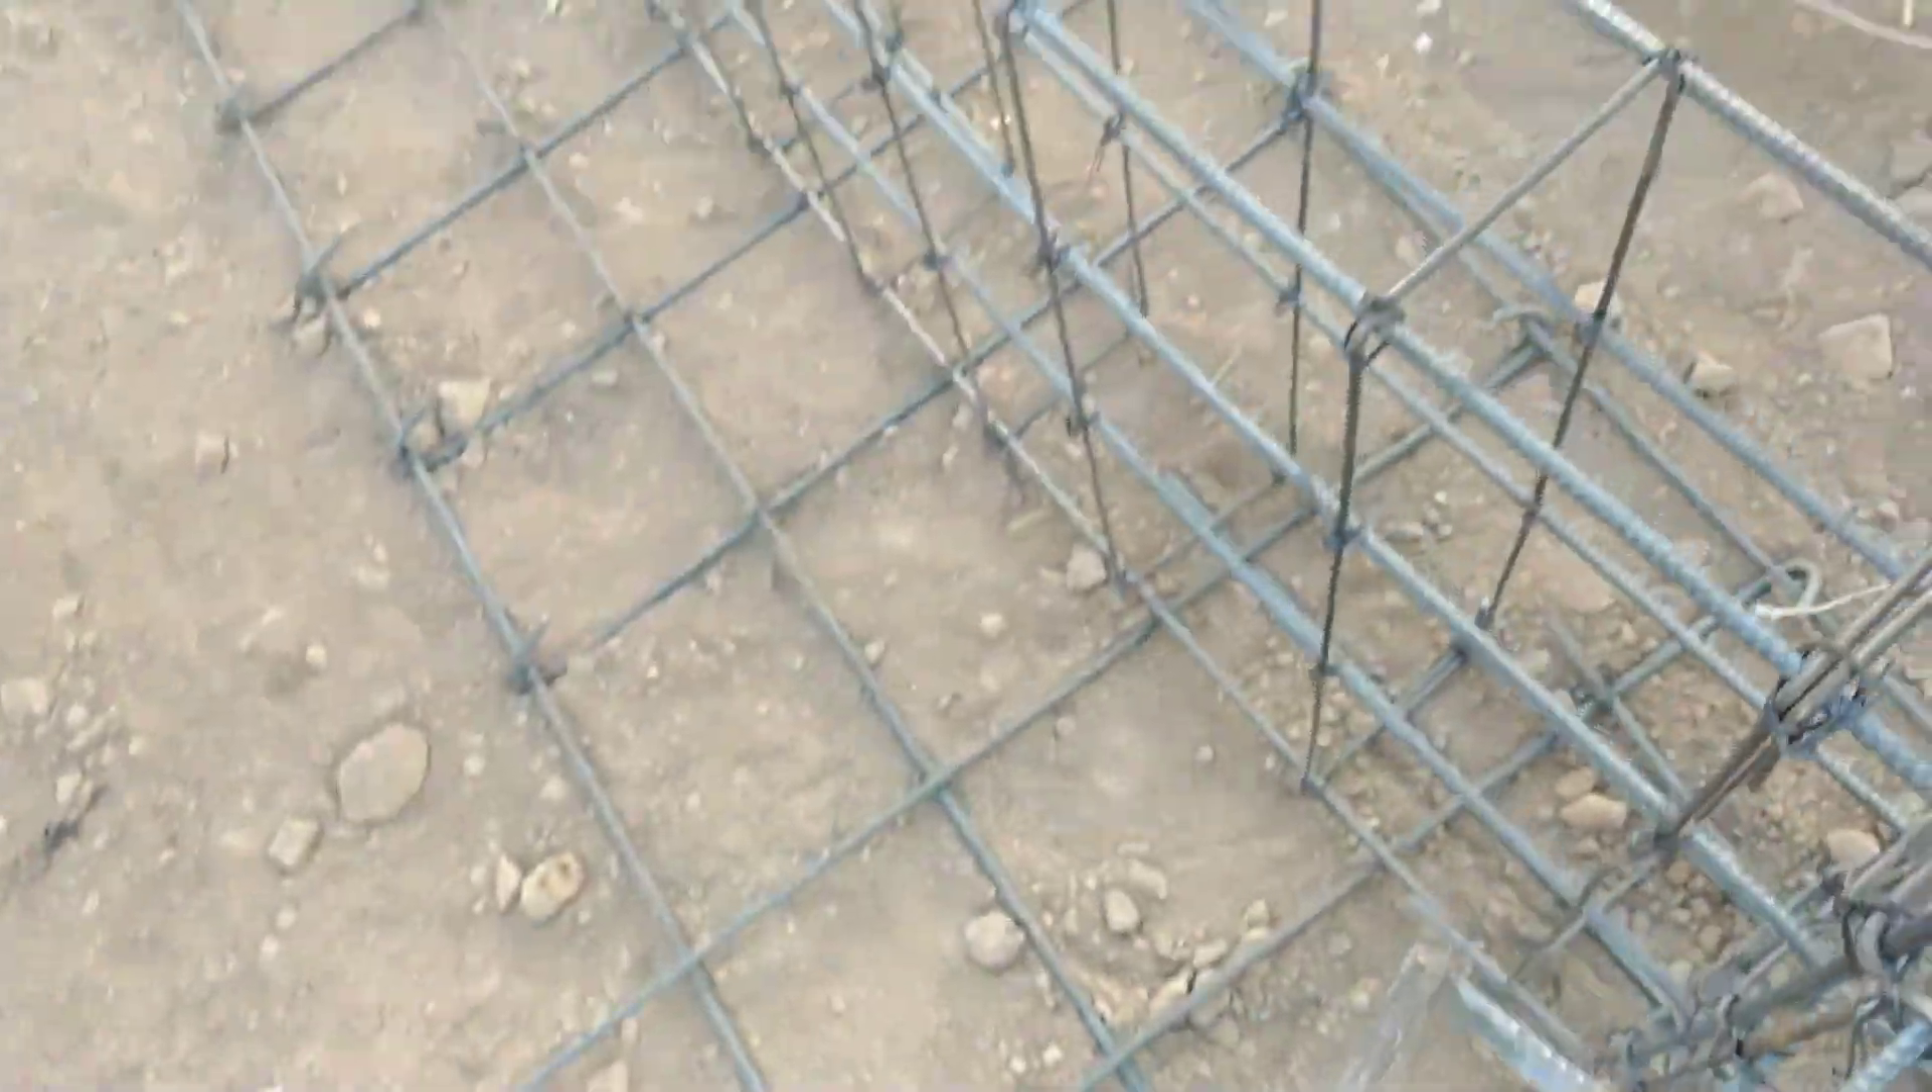Ya tenemos todo armado aquí, junto con la parrilla. Como pueden ver, ya está allá abajo la parrilla.